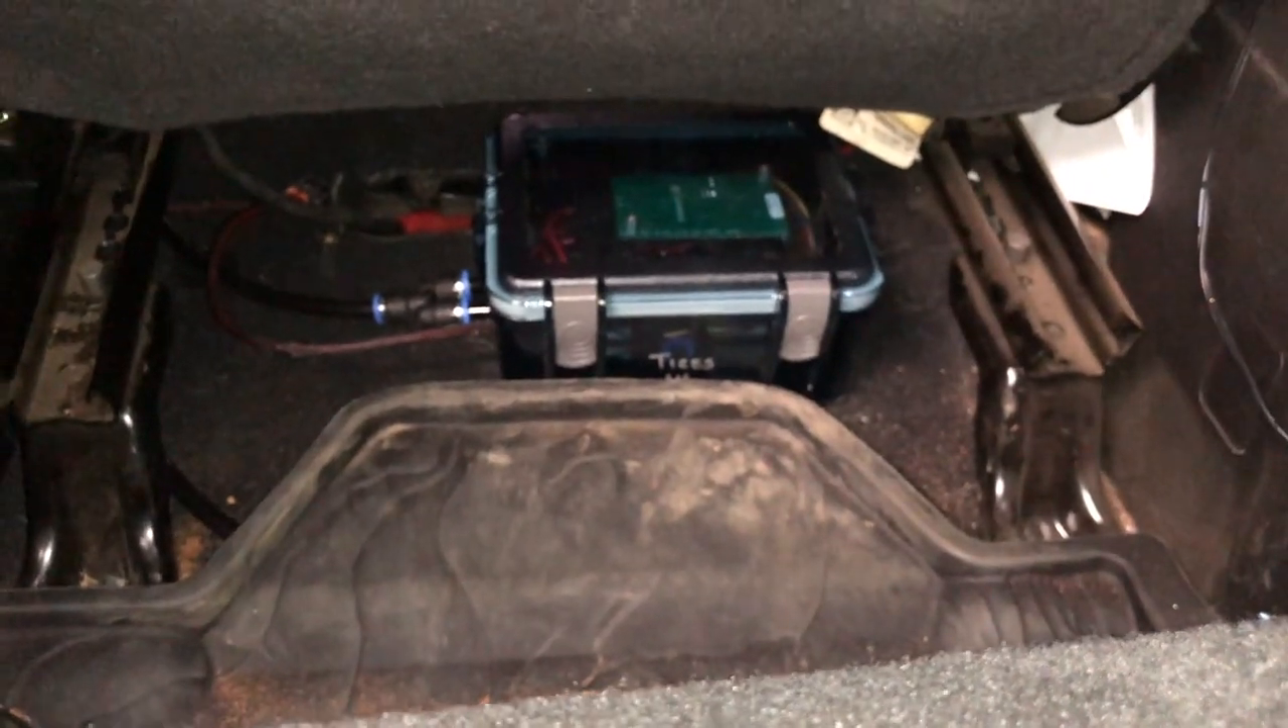So, you can see we've gone ahead and mounted that Air Command box right underneath the driver's seat, tucked up nice and neat.